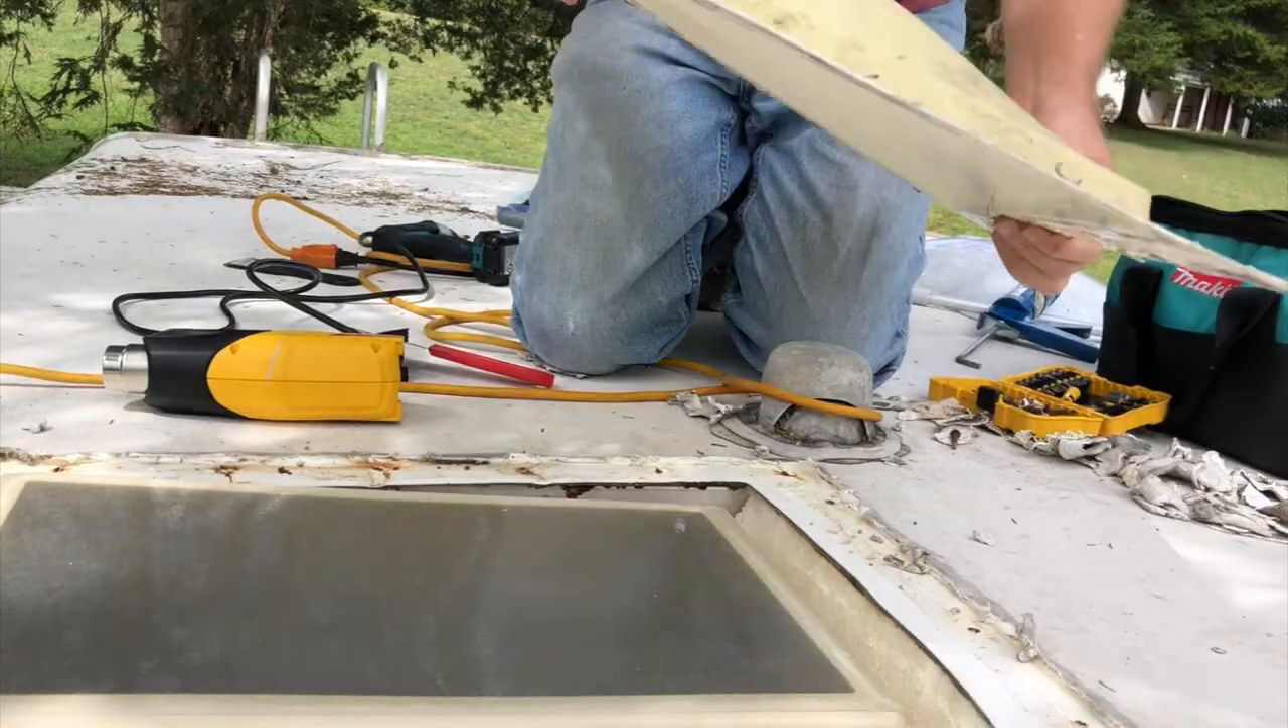Well, I got the old skylight pried up. Still have to clean off all of the rest of the sealant still here on the roof.